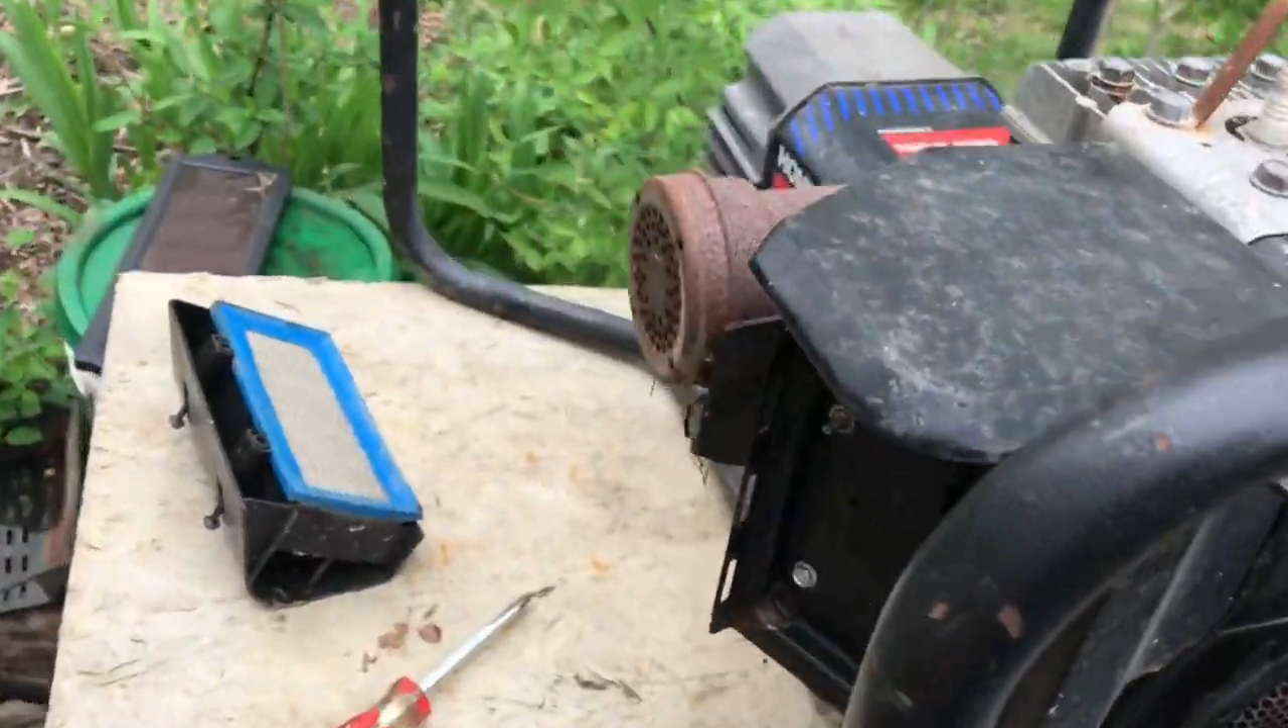I got the air cleaner assembly off.